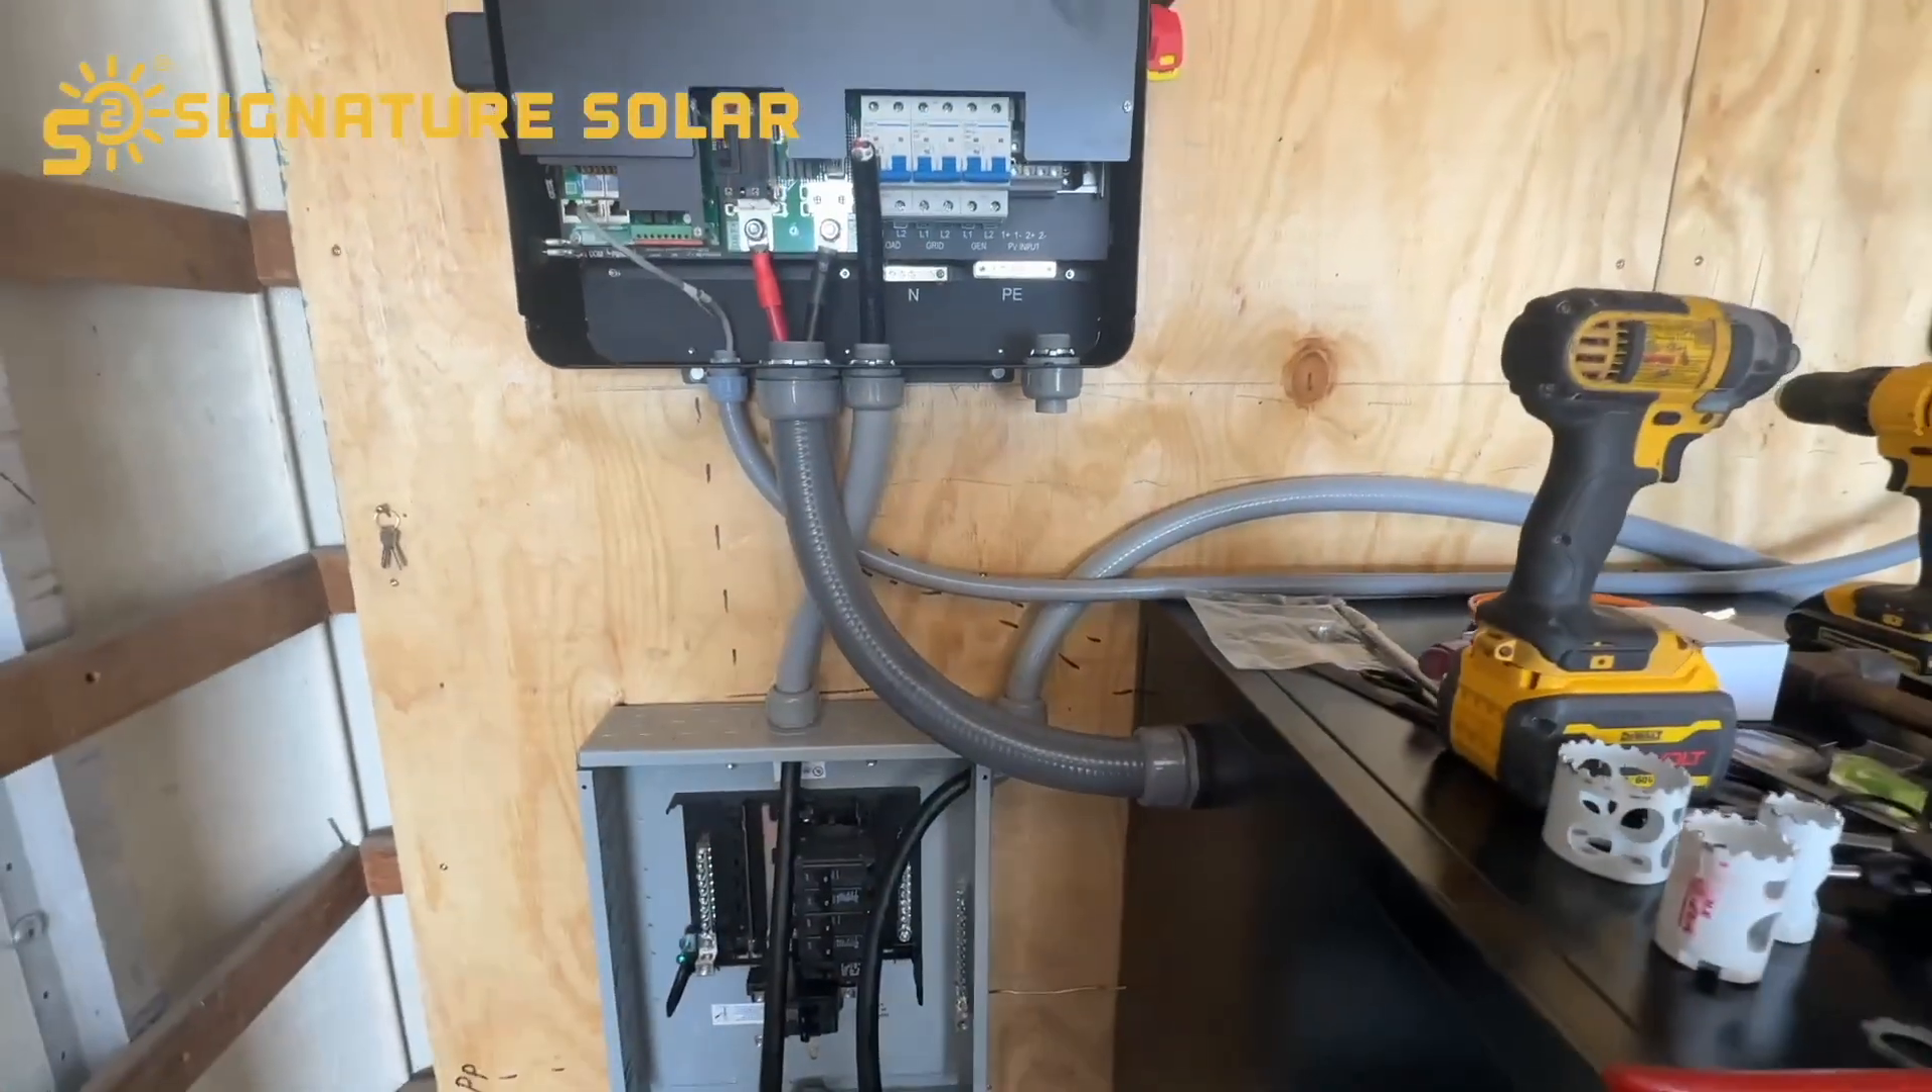Okay so from where we left off i went ahead and added the uh conduit line all the way over to my uh sub panel.